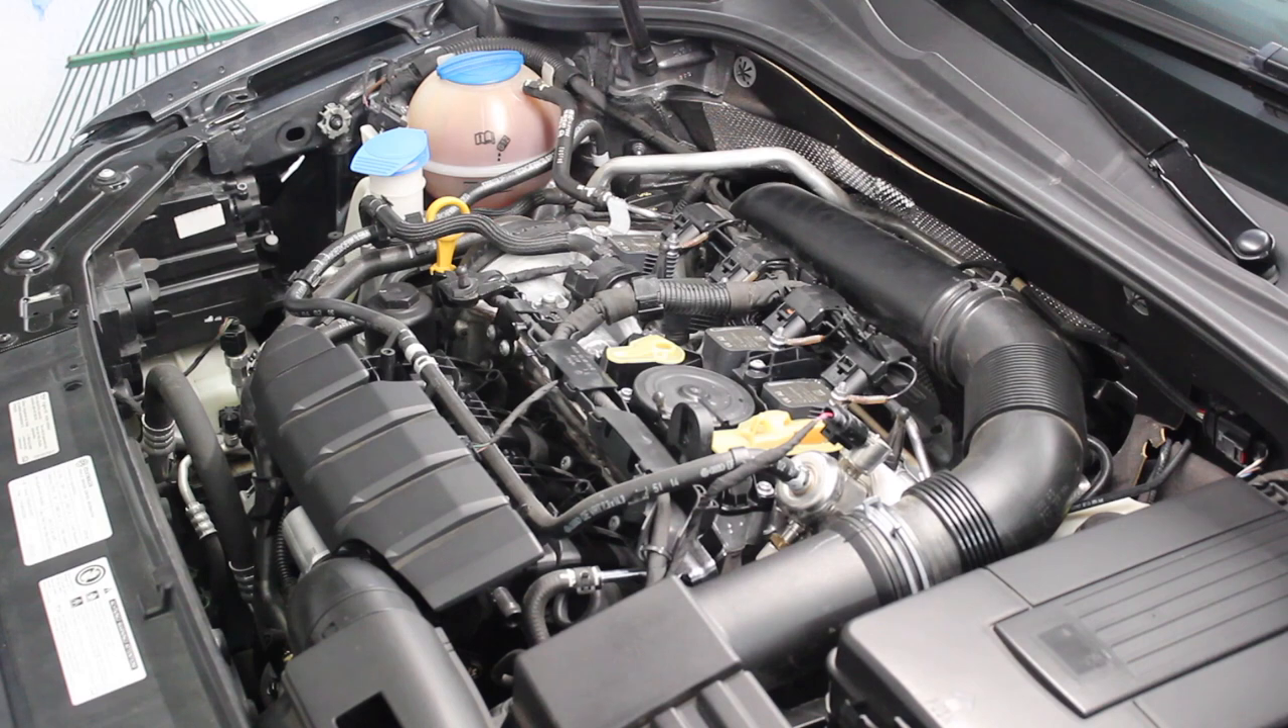I don't have the engine cover back on, but everything else is put back together.